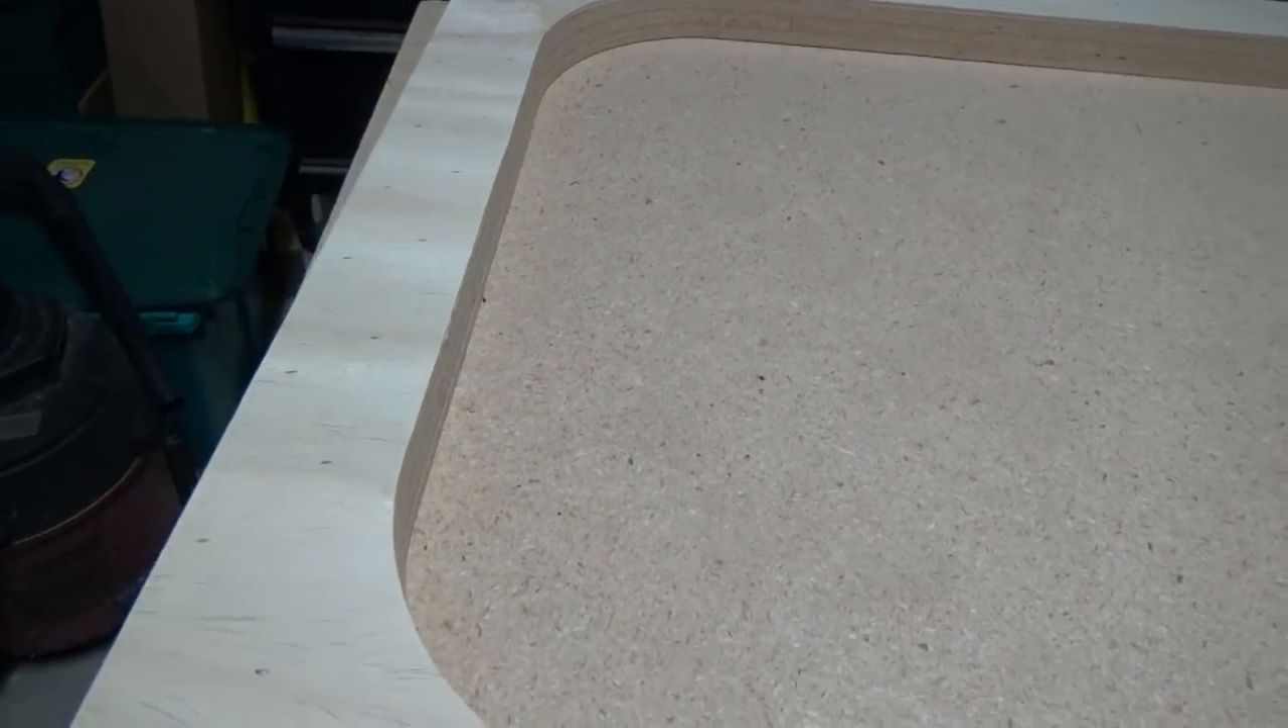So, I fastened the quarter inch plywood all the way around on top here, and routed that out nice and neat.